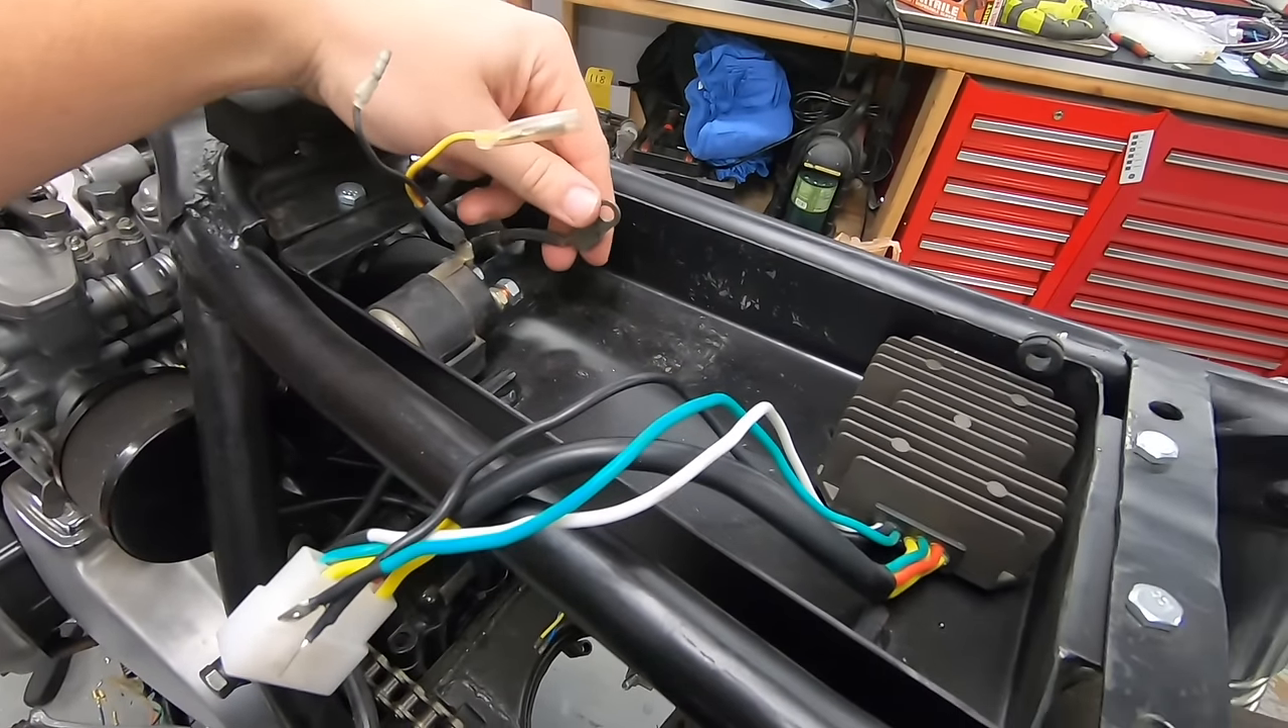And right now the voltage regulator is still in here just so I can kind of show you guys the wiring that's left, because these are all components we're still going to use.